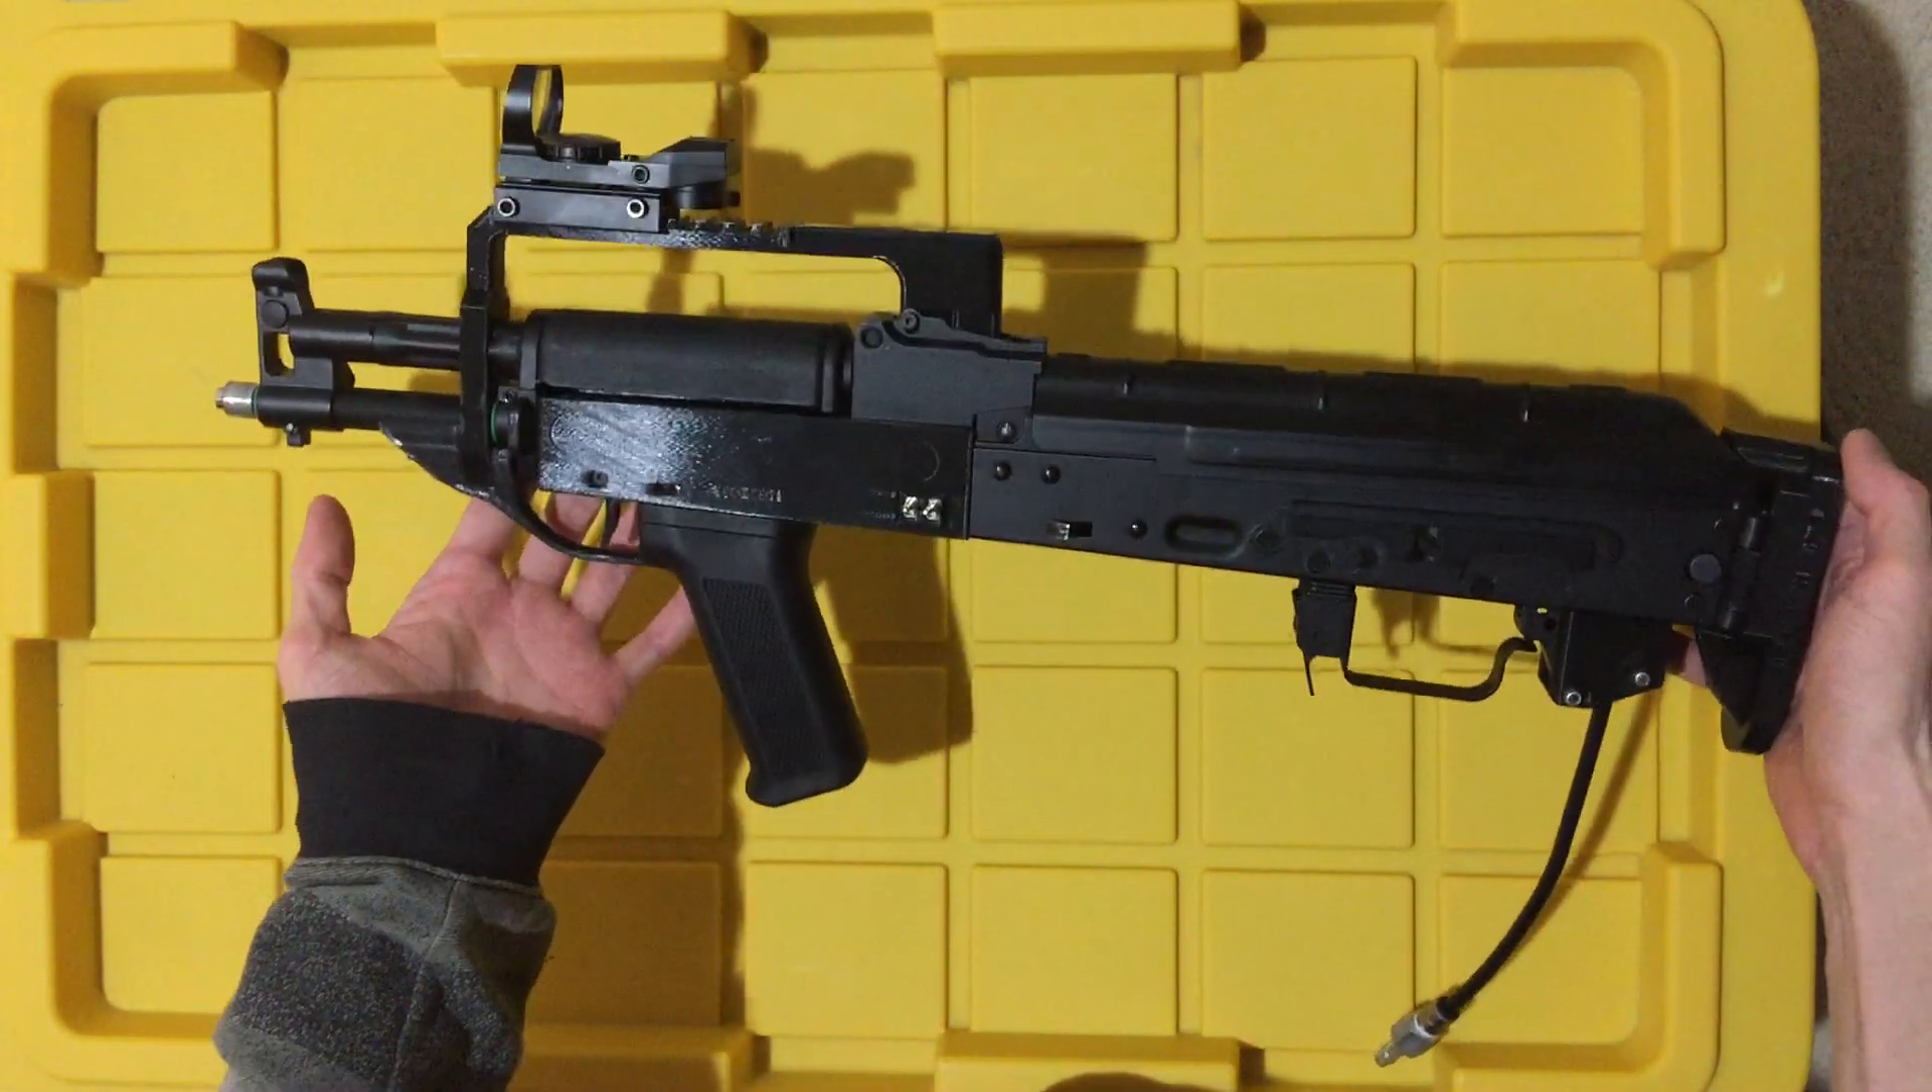So, now that the suppressor is off, this is what it looks like without any muzzle device.